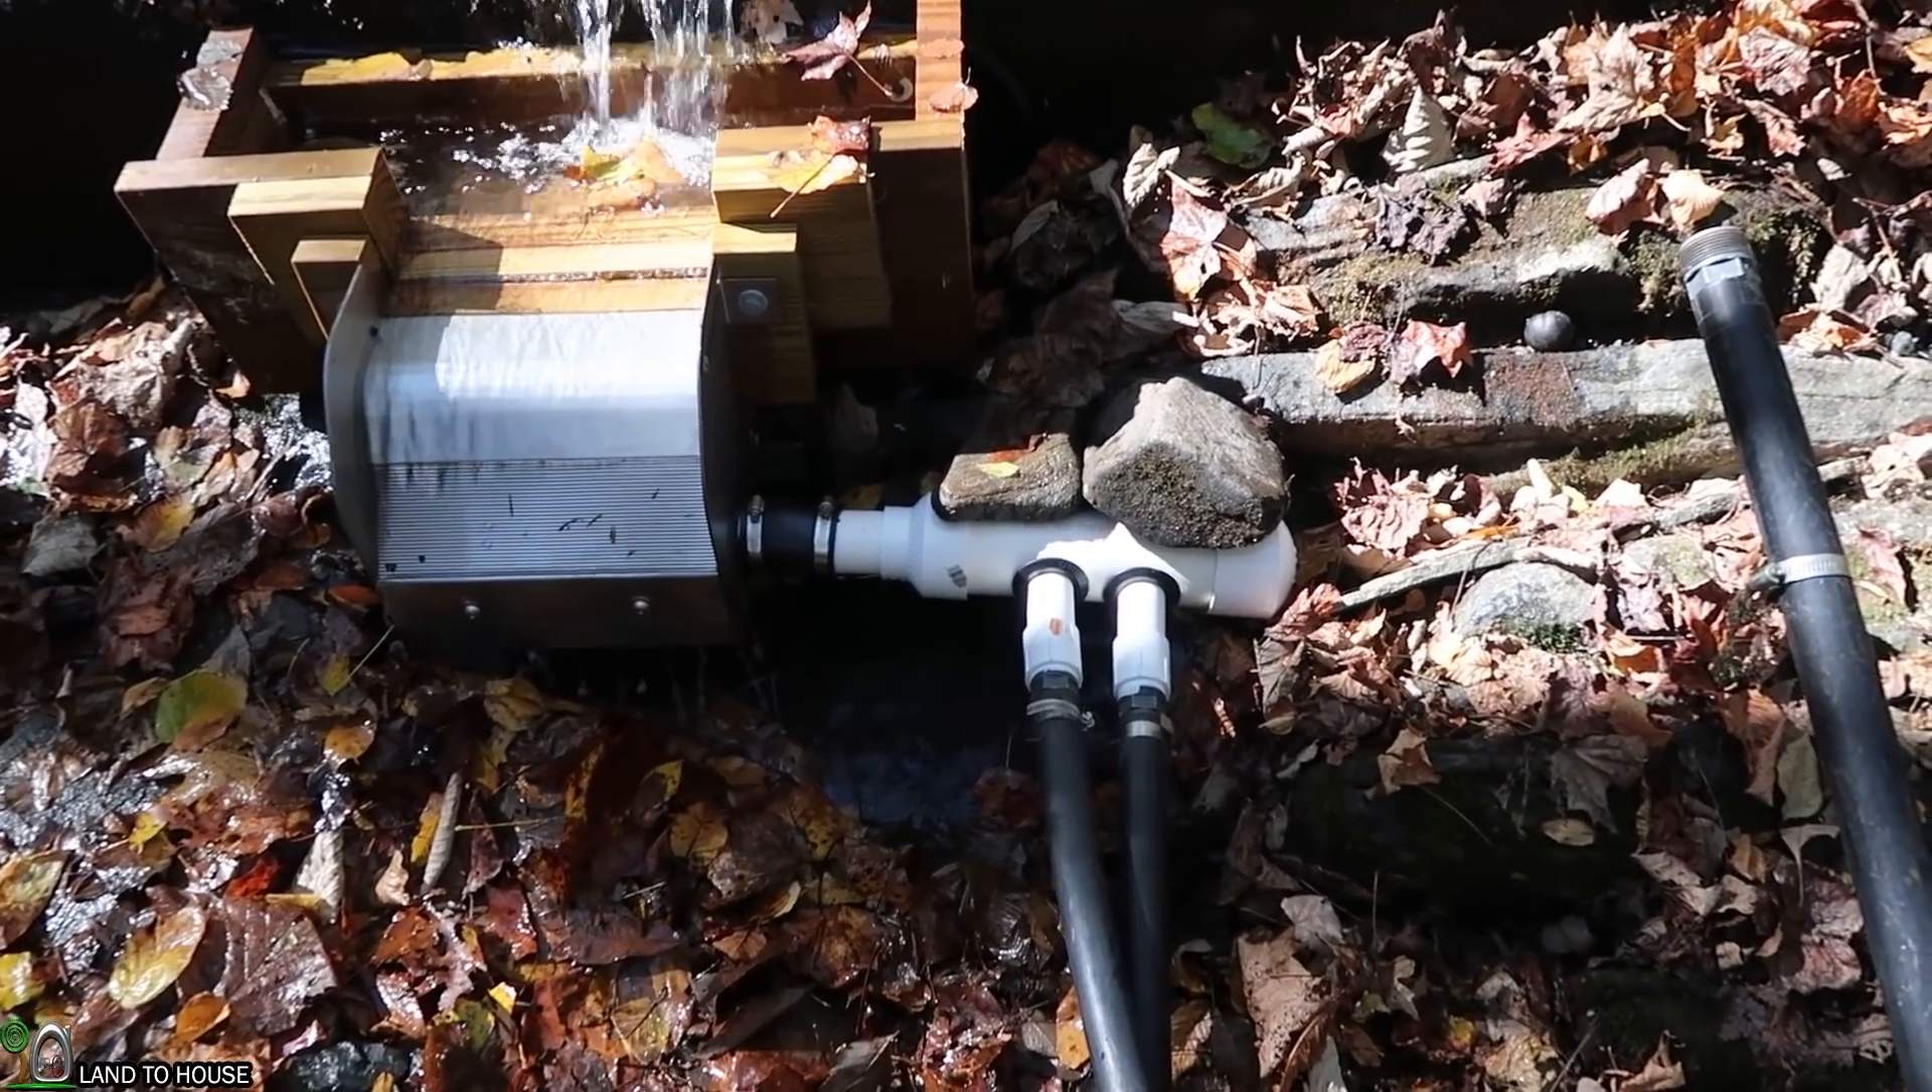I believe that's it the manifold is now installed.